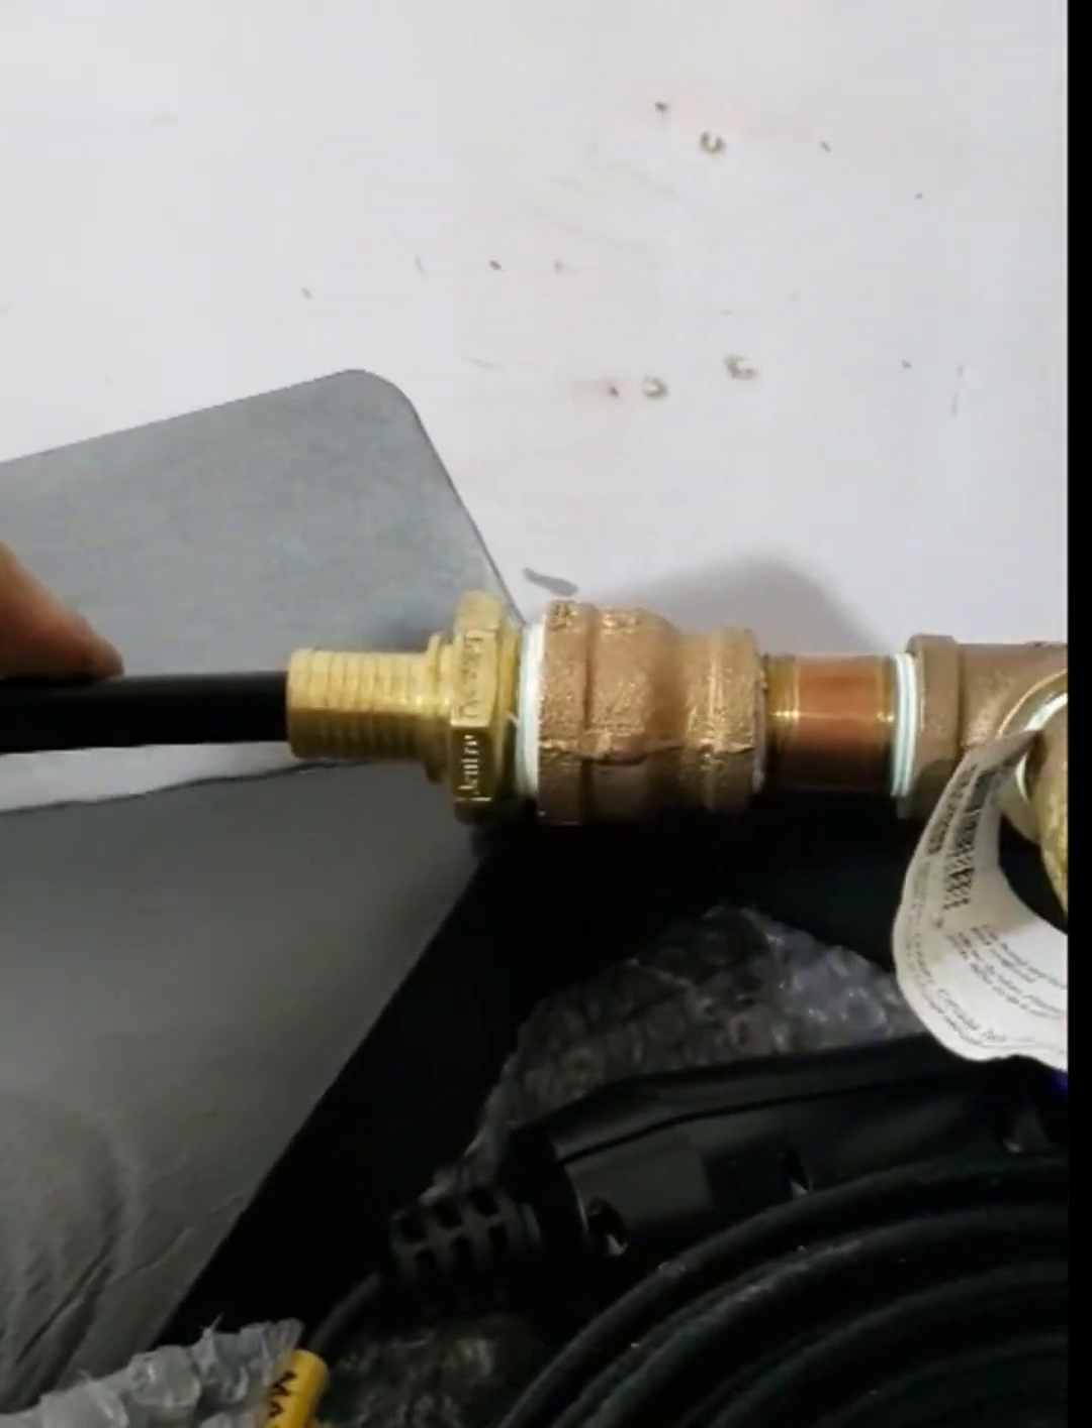I've already put the heat cable through the fittings and here it is protruding out of the barbed fitting.